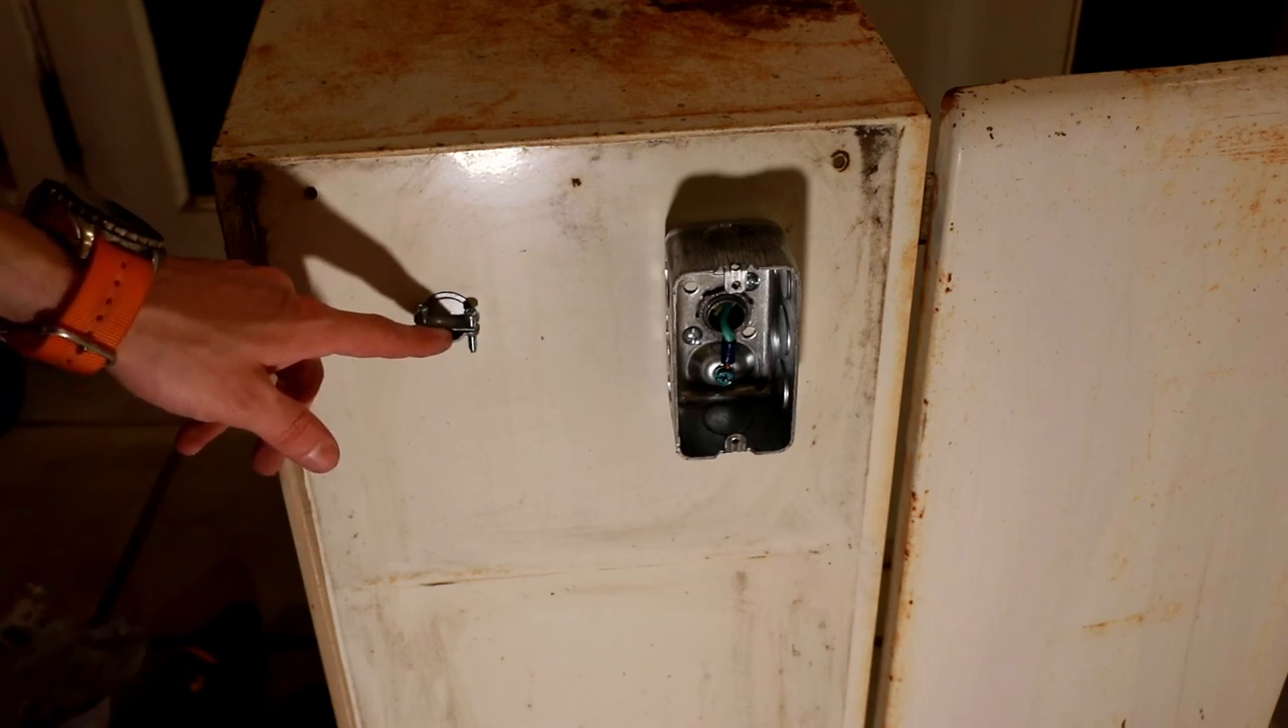Now I've drilled another hole and installed the Romex connector on the outside this time.